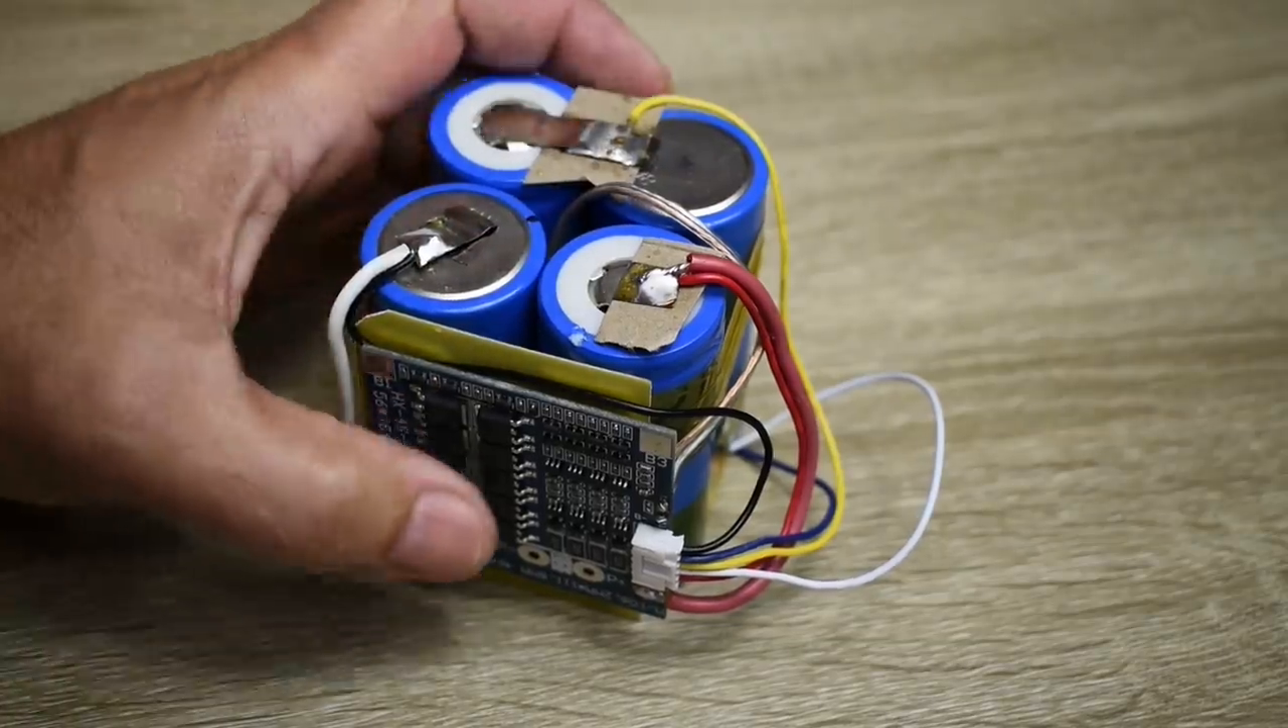Okay guys, this battery pack is now complete. The only thing I have to do now is just cover up the end with a piece of cardboard, this end end, as well as this end.